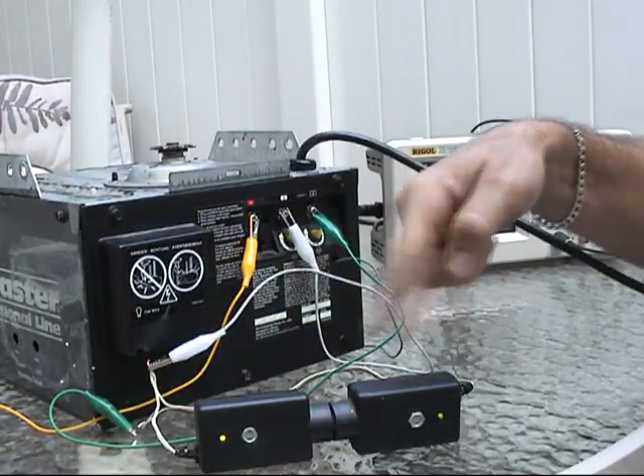It's the perfect alignment. So now the two sensors are aligned.